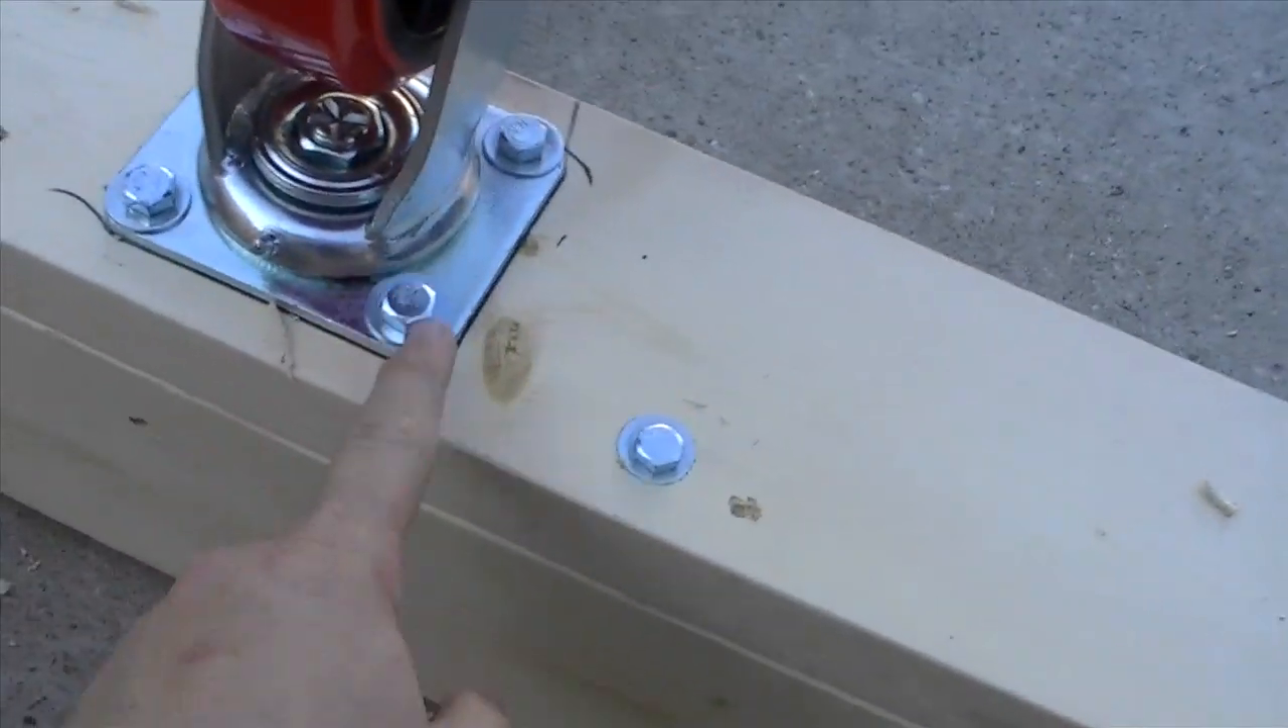The main thing is we got the casters on.